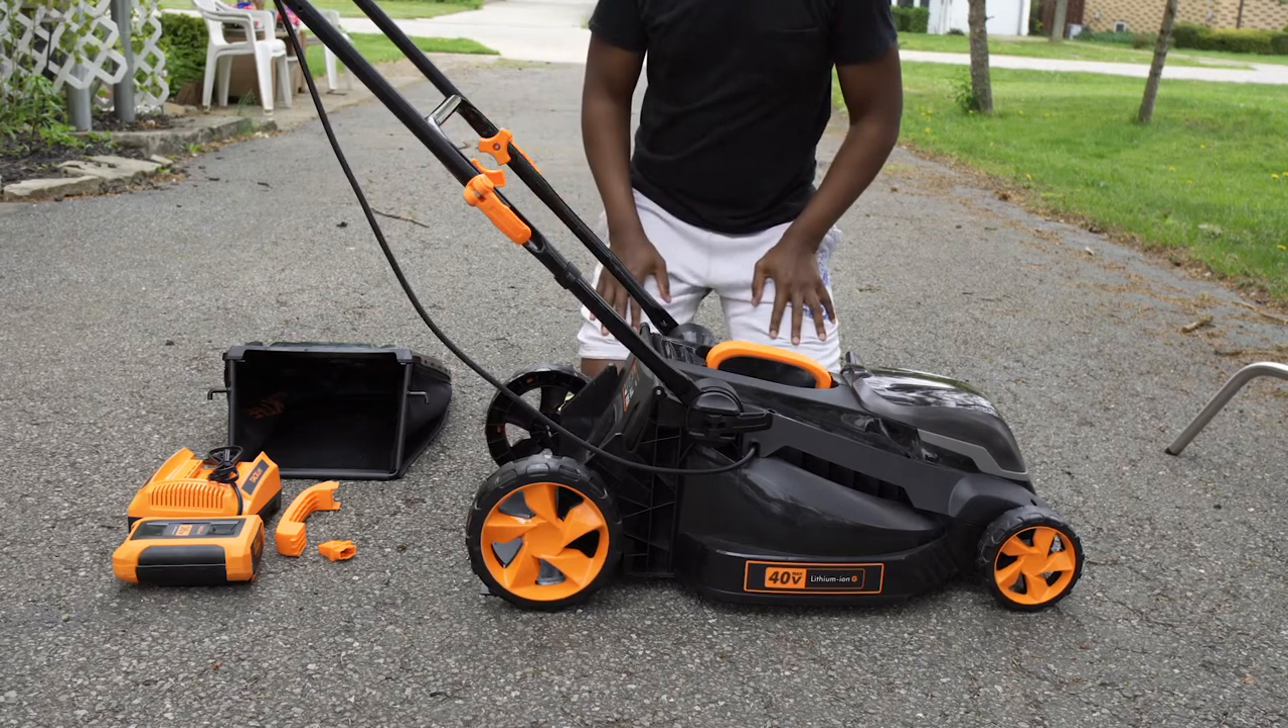Now the mower handles assembly is completed.